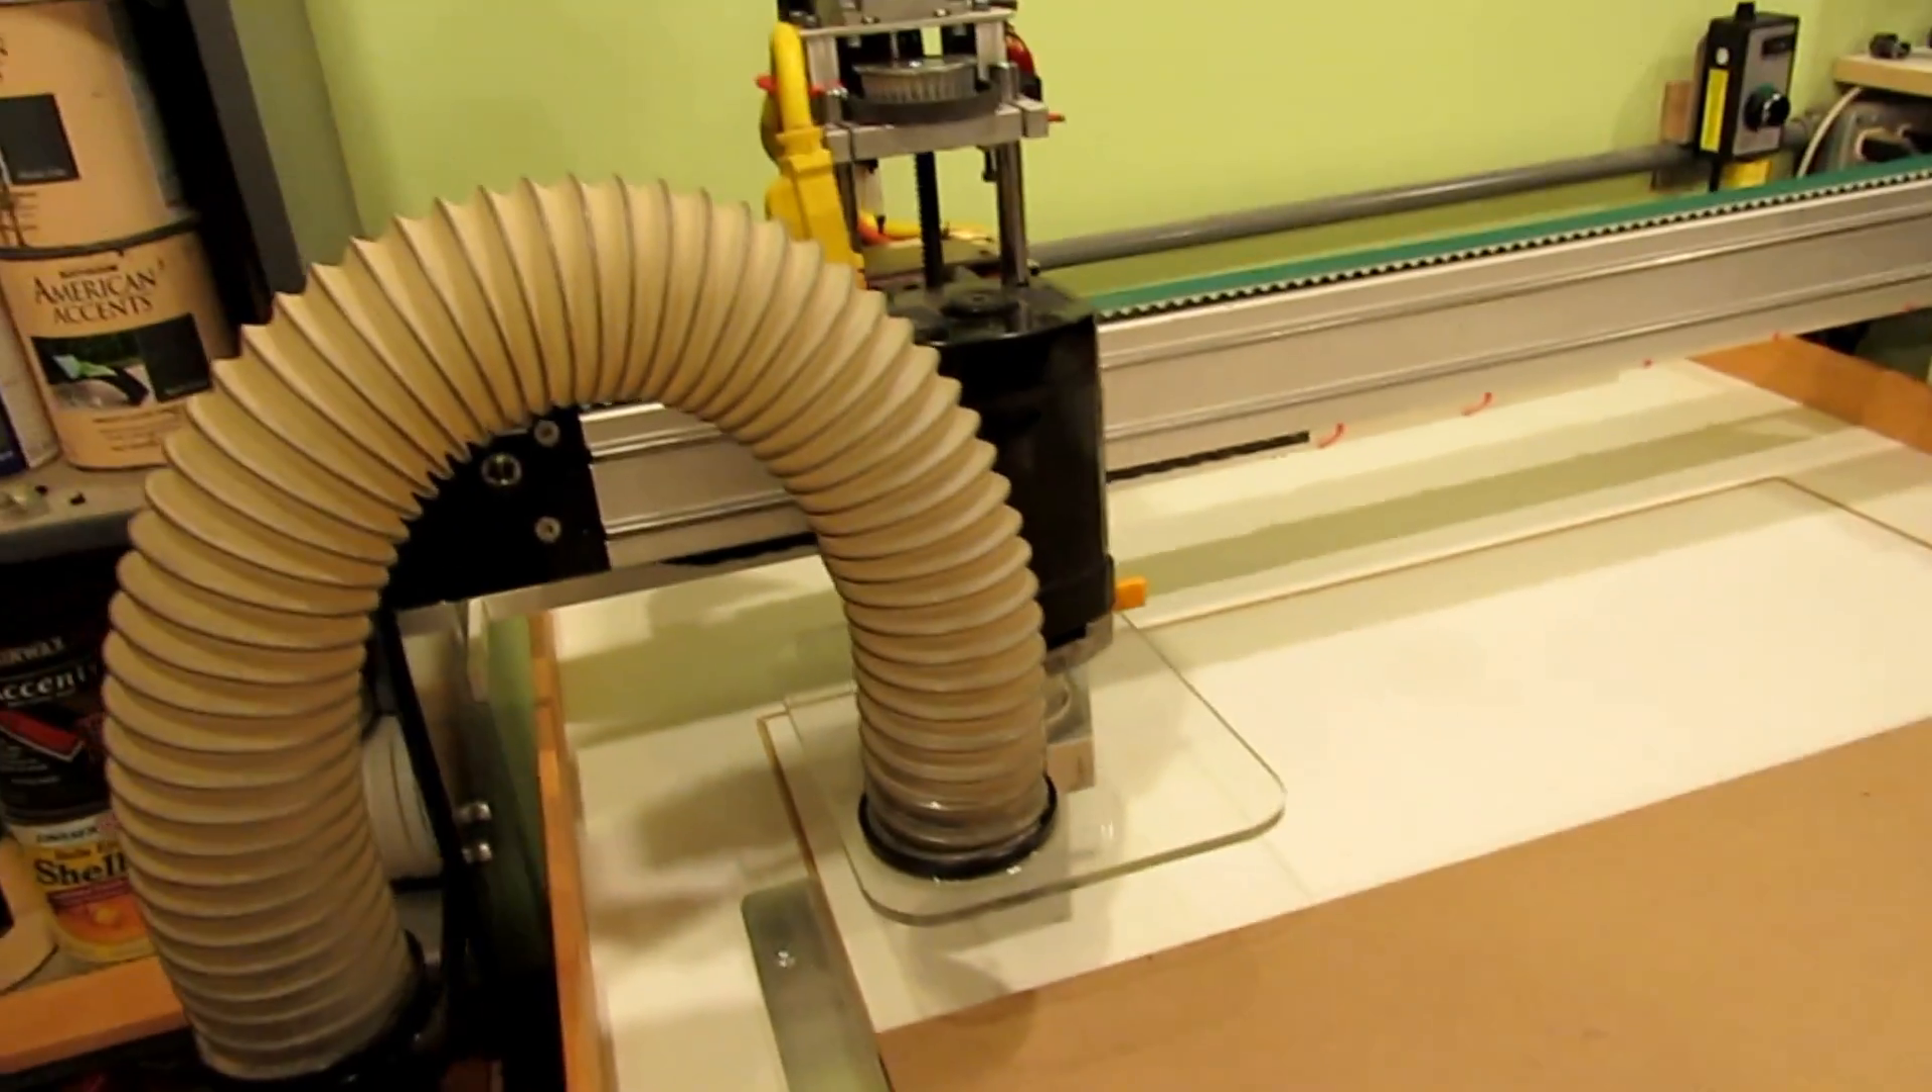I've got the clear plastic shield started I still have to find some brushes that go on it.